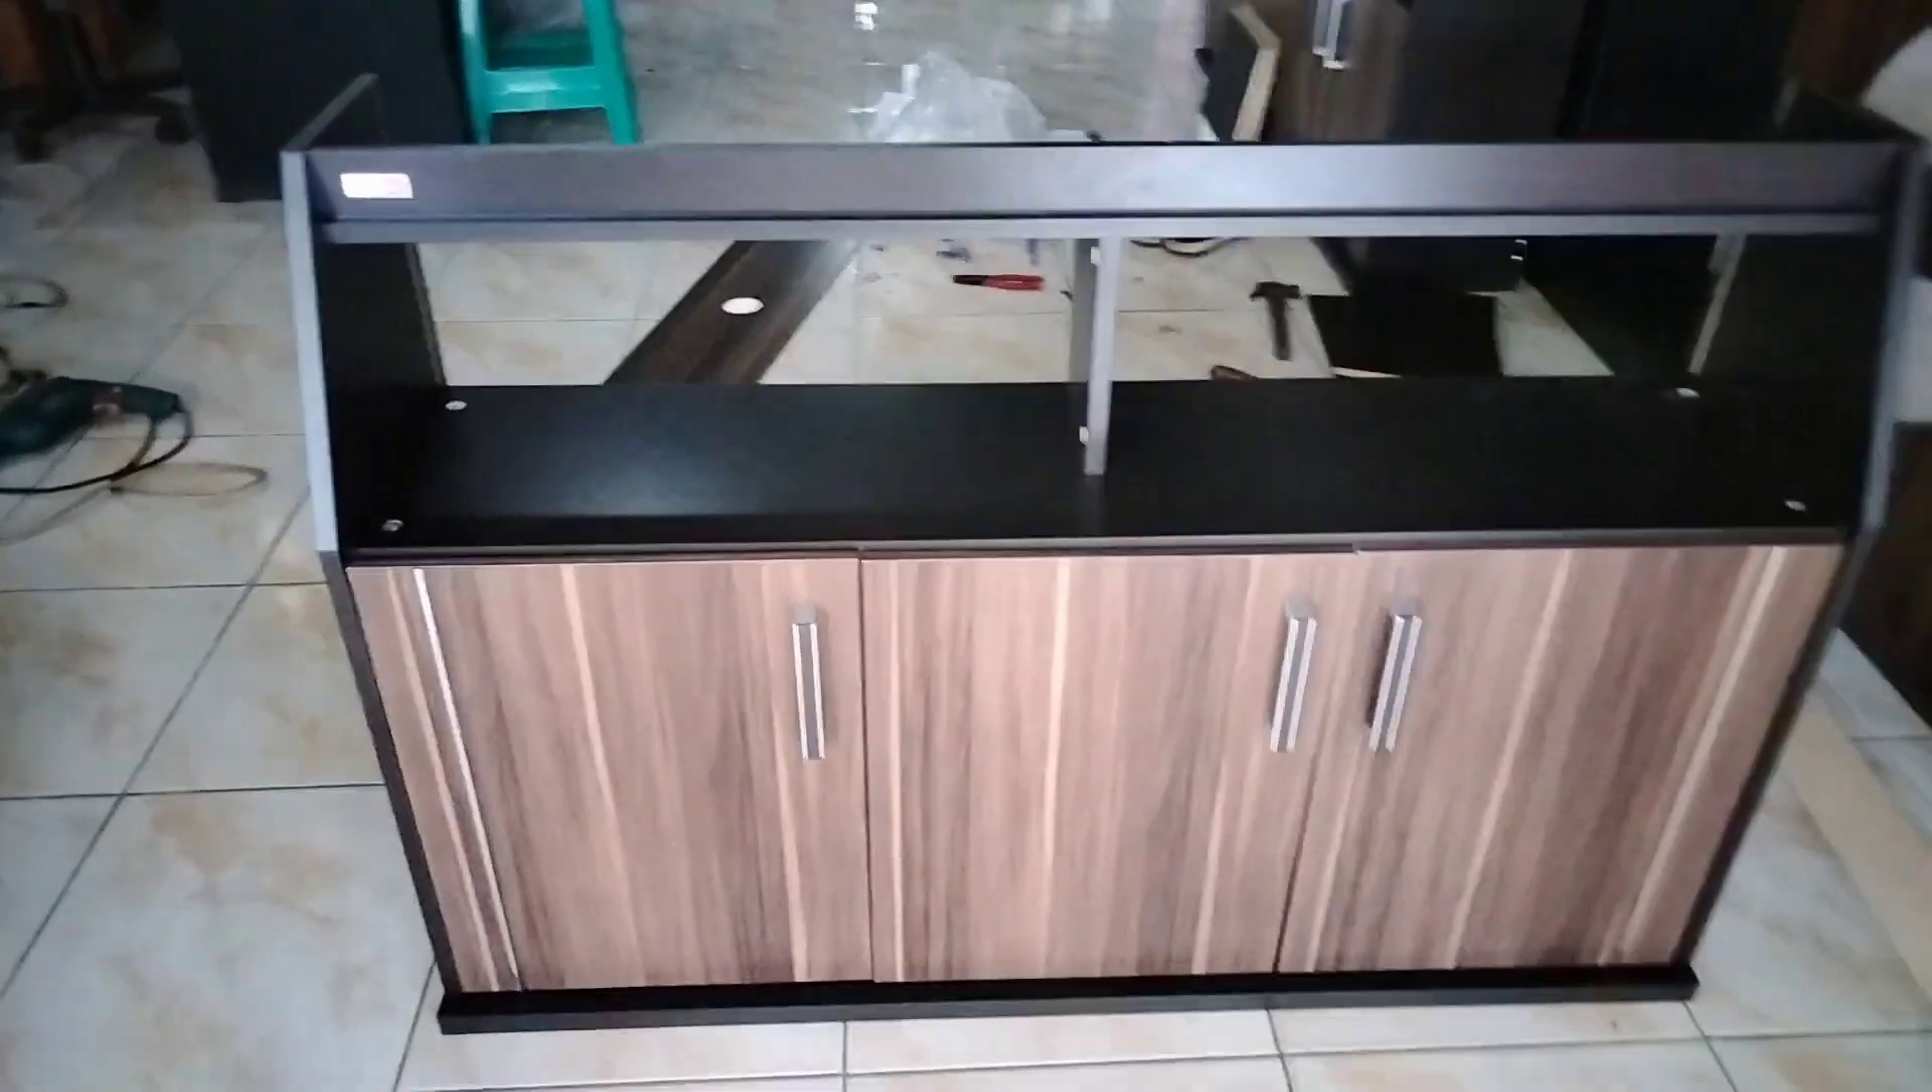Ini tinggal masang triplek ya kalau pintunya saya sudah pasang.